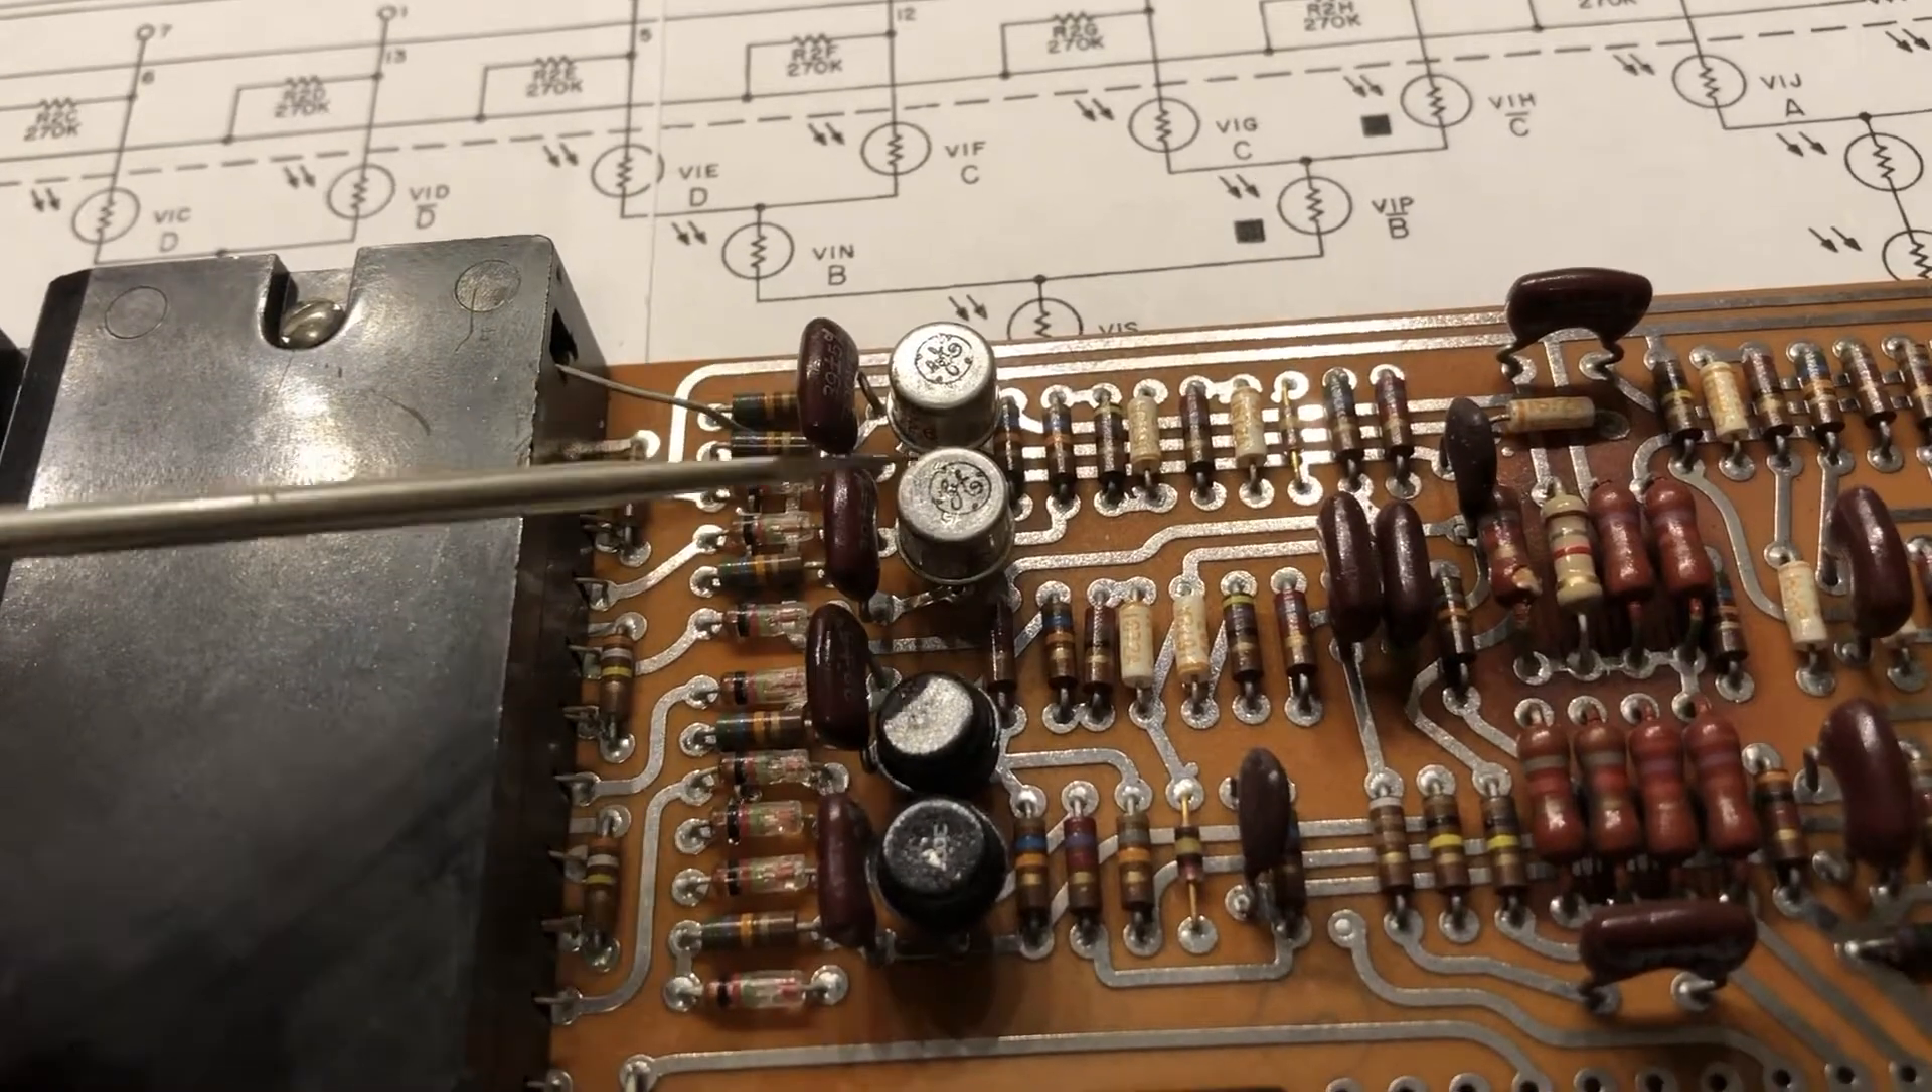All right and uh a few minutes later our new uh transistors are installed.